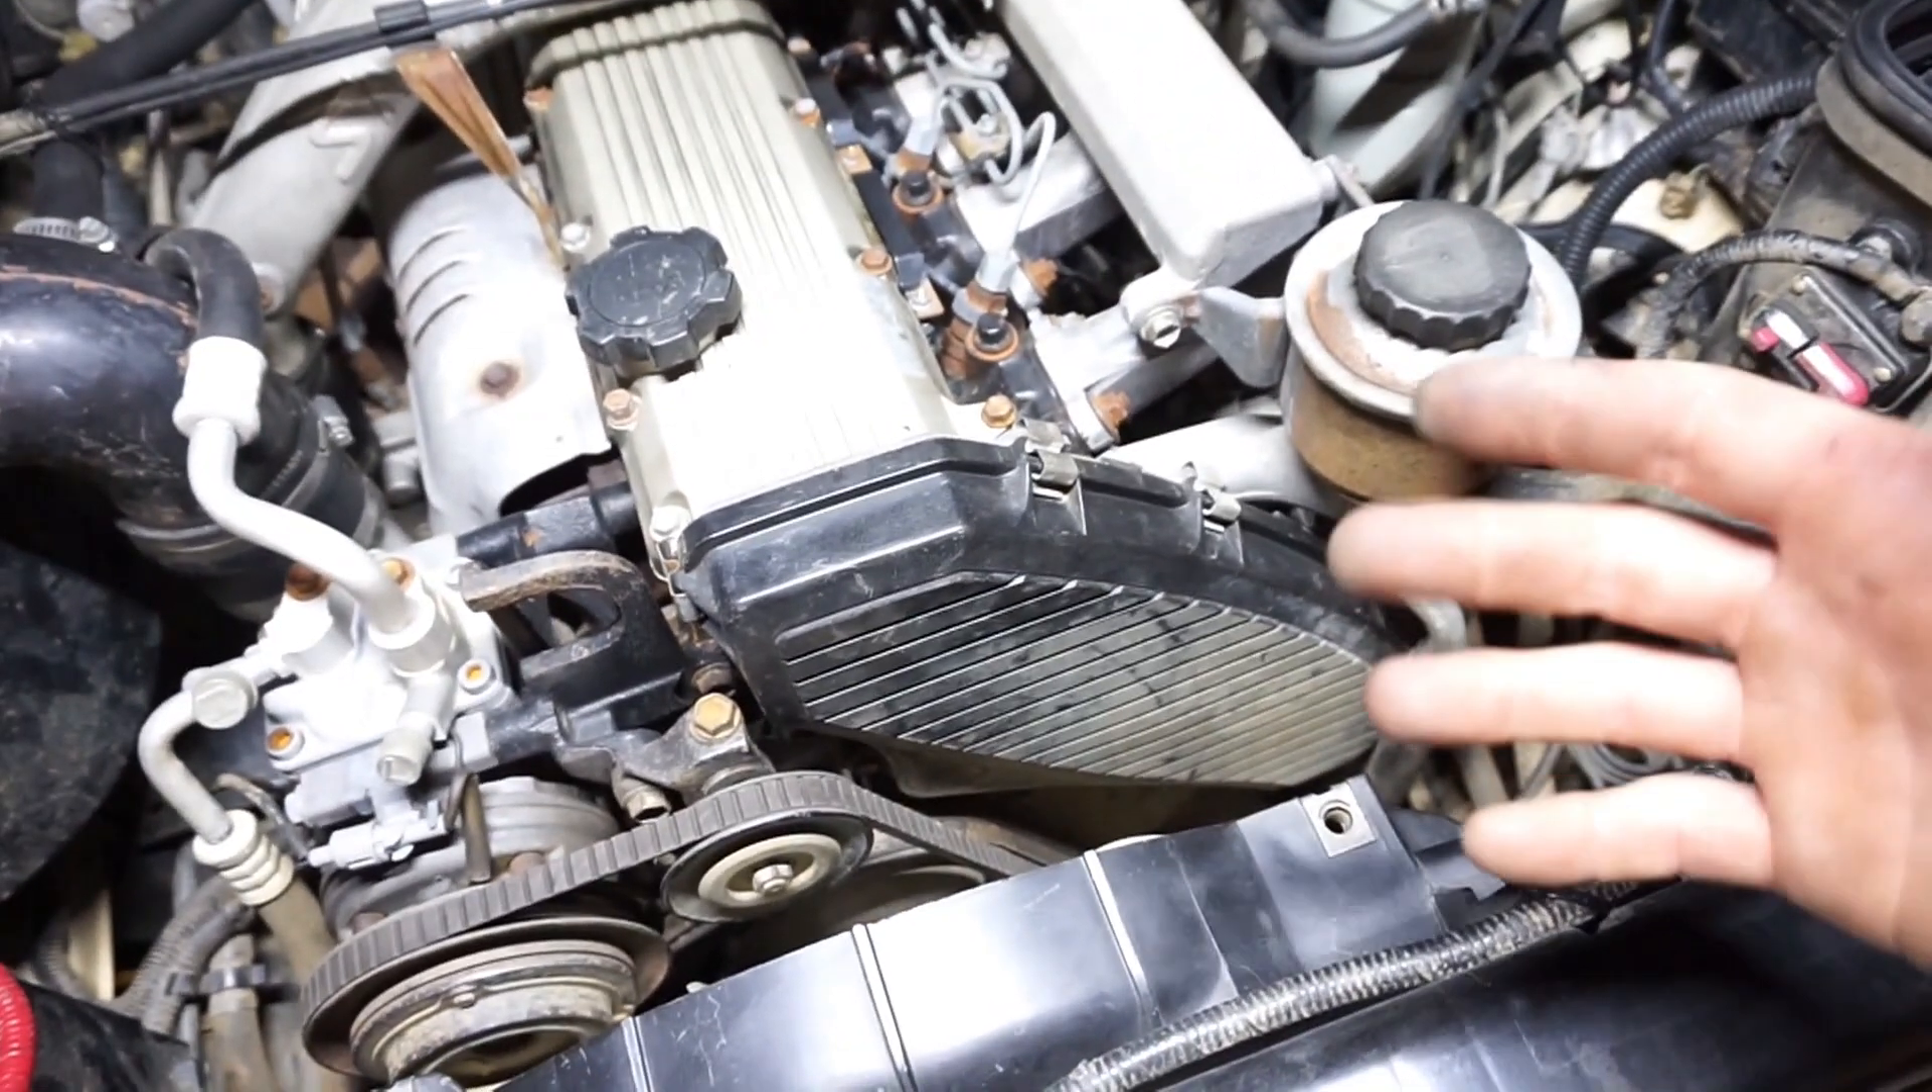All right, so I just finished putting the power steering reservoir back on and the timing cover. So that's all done.